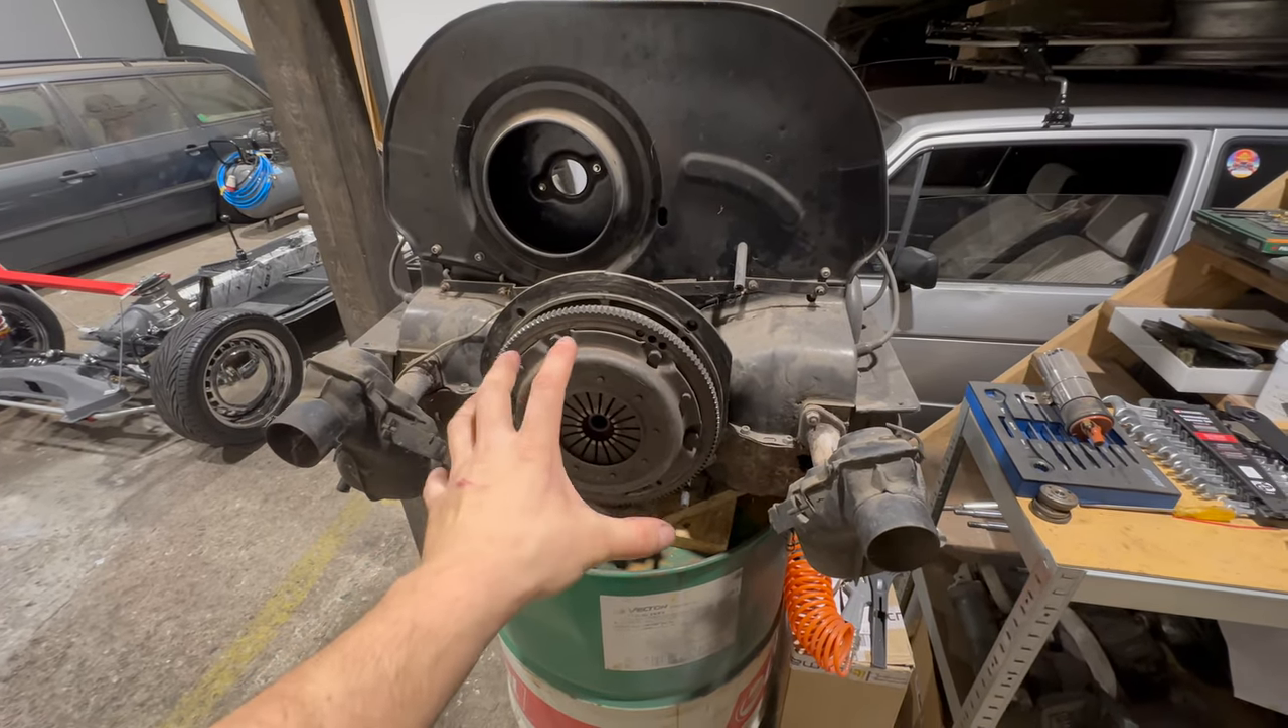We still have the clutch mounted so we need to take it off.